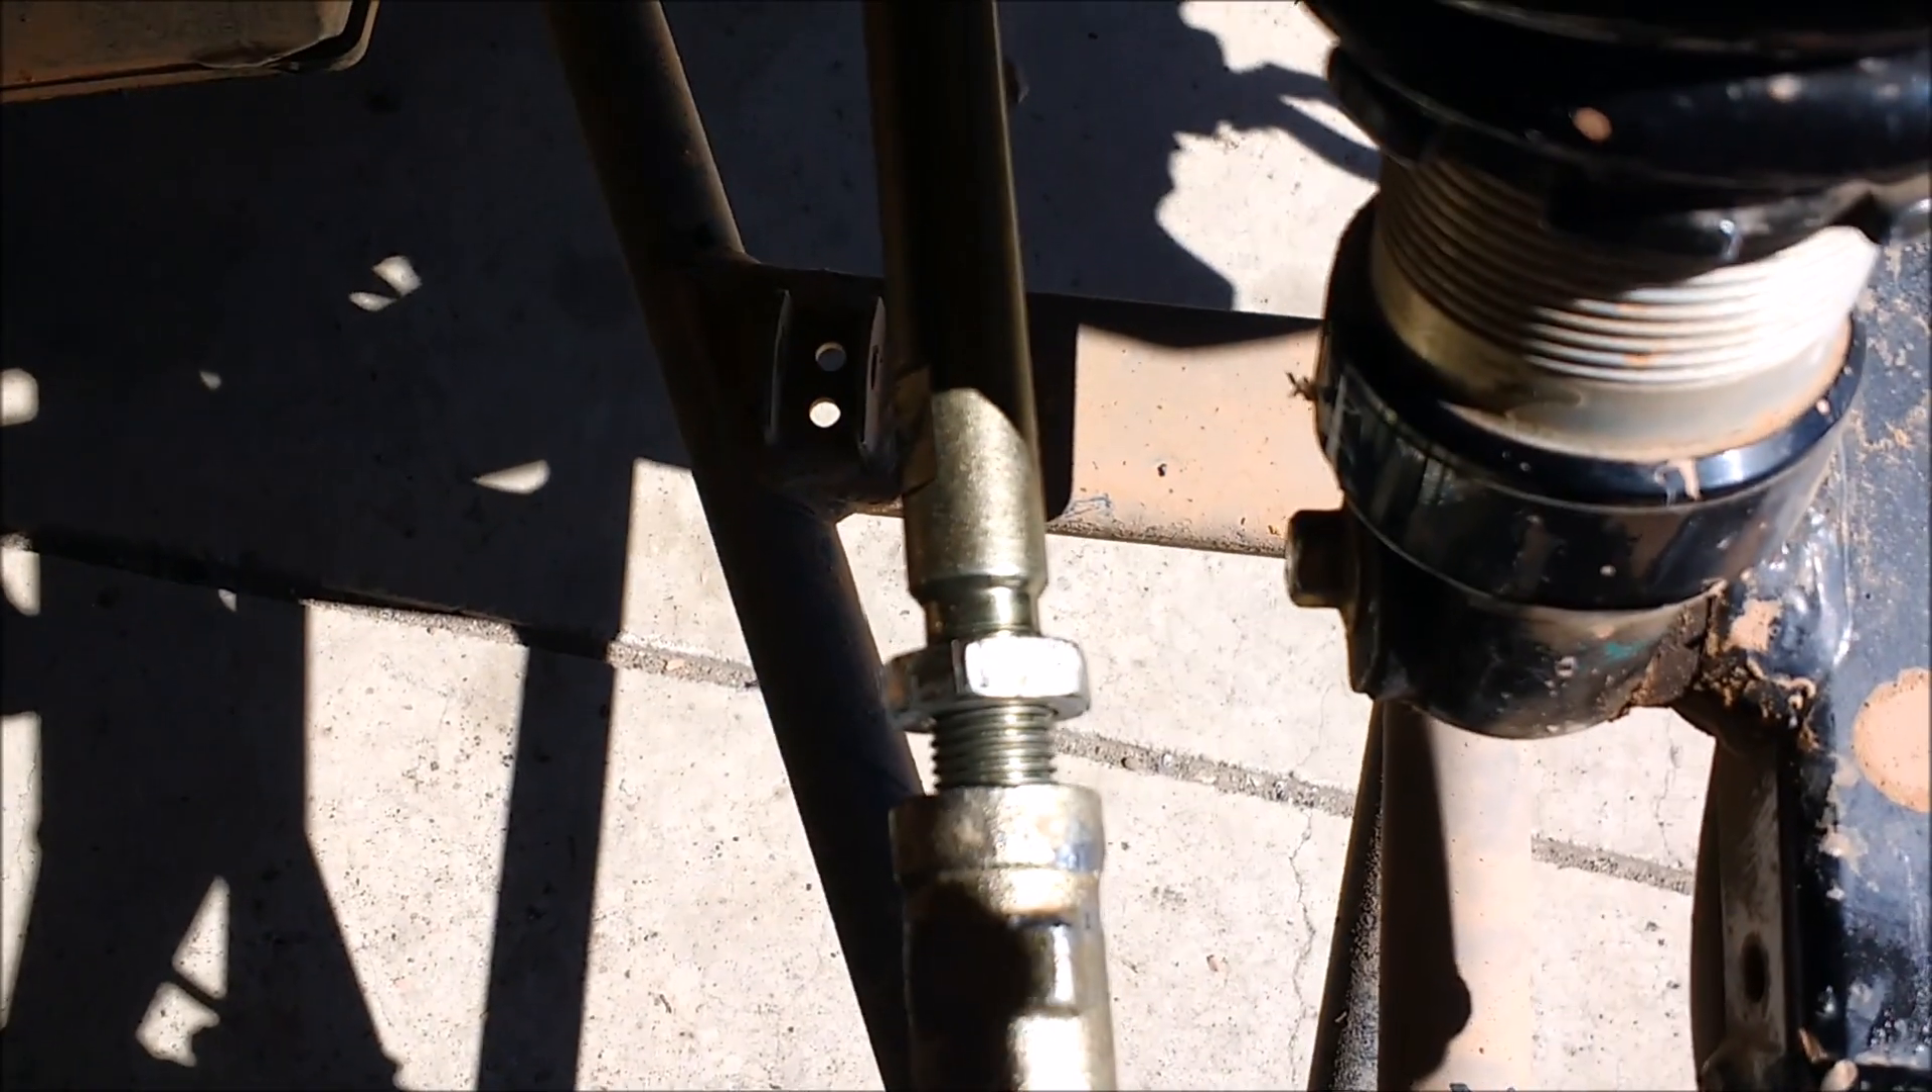Just got the new tie rod inner tie rod on. And I set it about the same number of threads that the old one was at. And it's nice and straight.